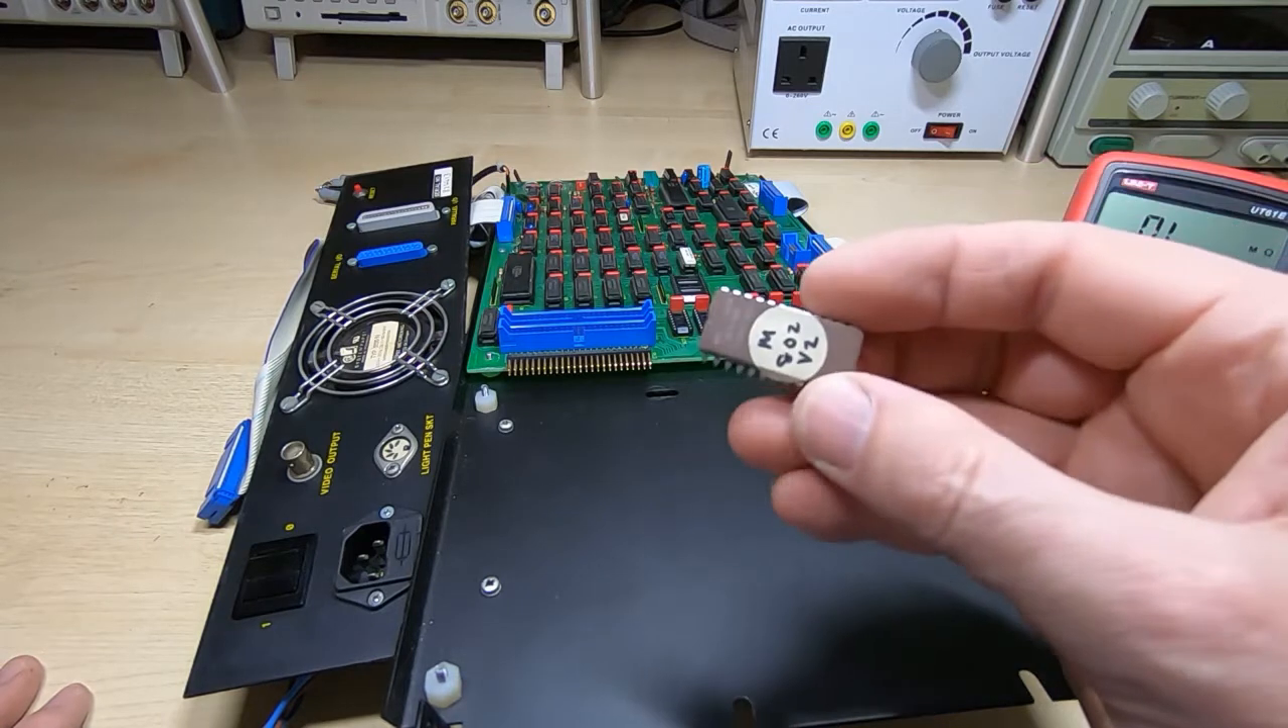And I've also taken out the ROM.